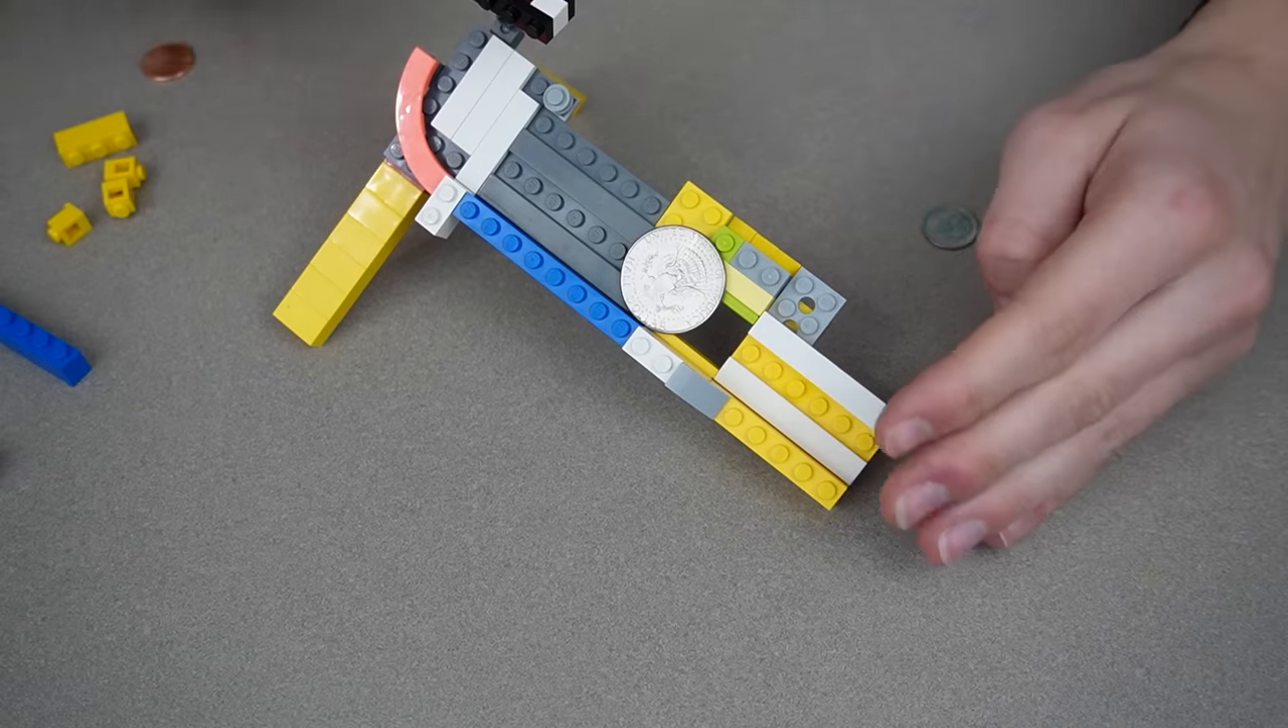Right now the bigger coins won't go all the way through because there's studs right there.